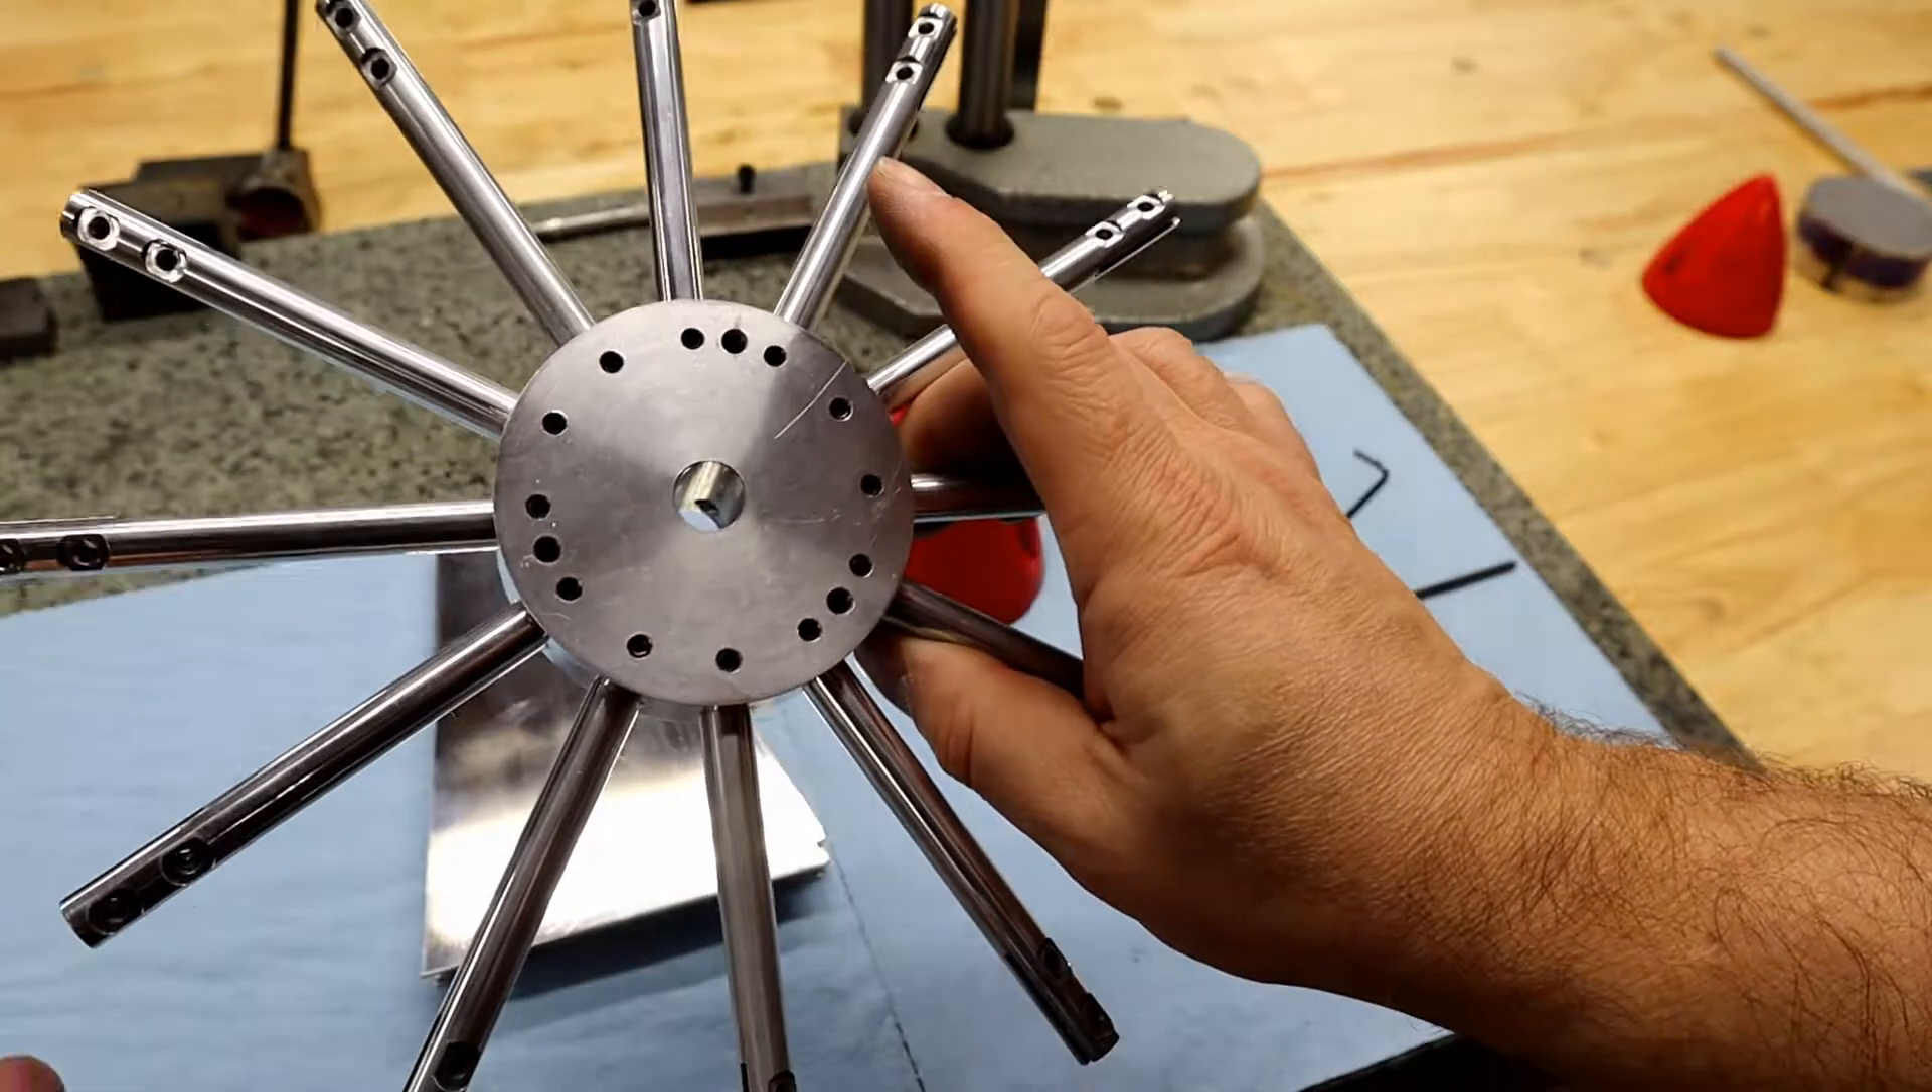I've gone ahead and installed all twelve rods into the hub.